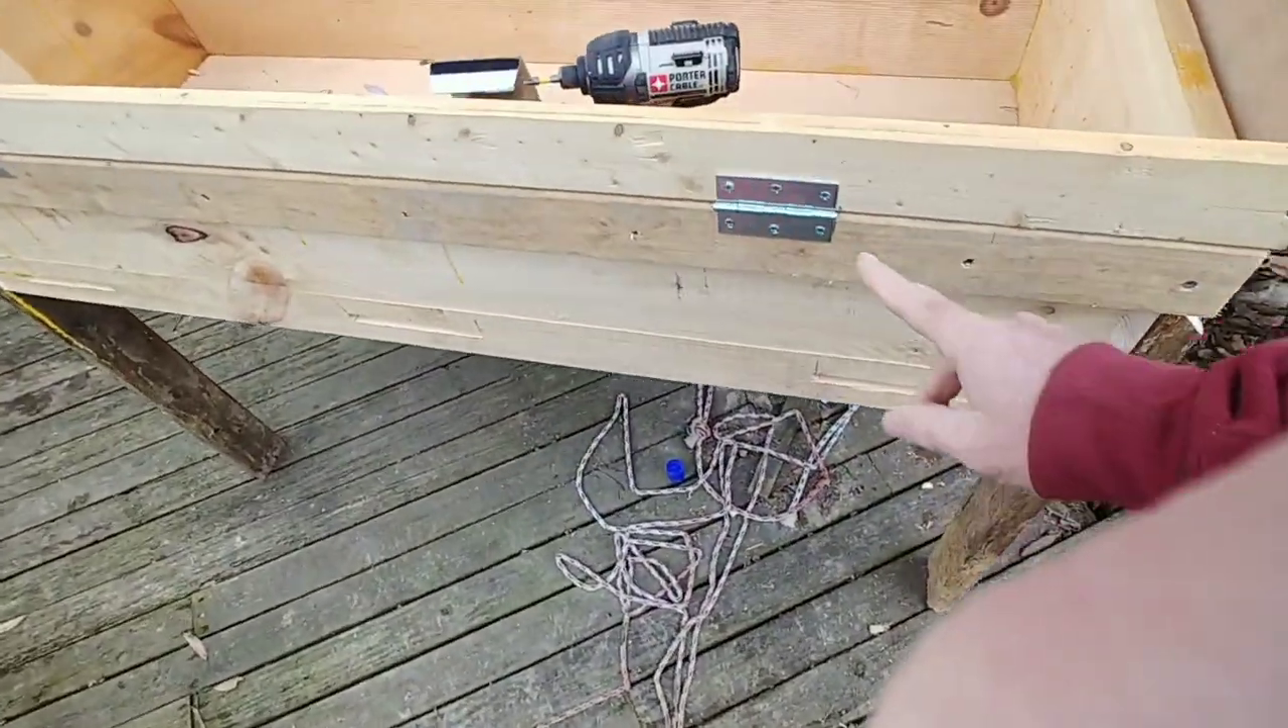I've already got the hinge installed so everything works perfectly the hinges are on the front where your entrance is at.